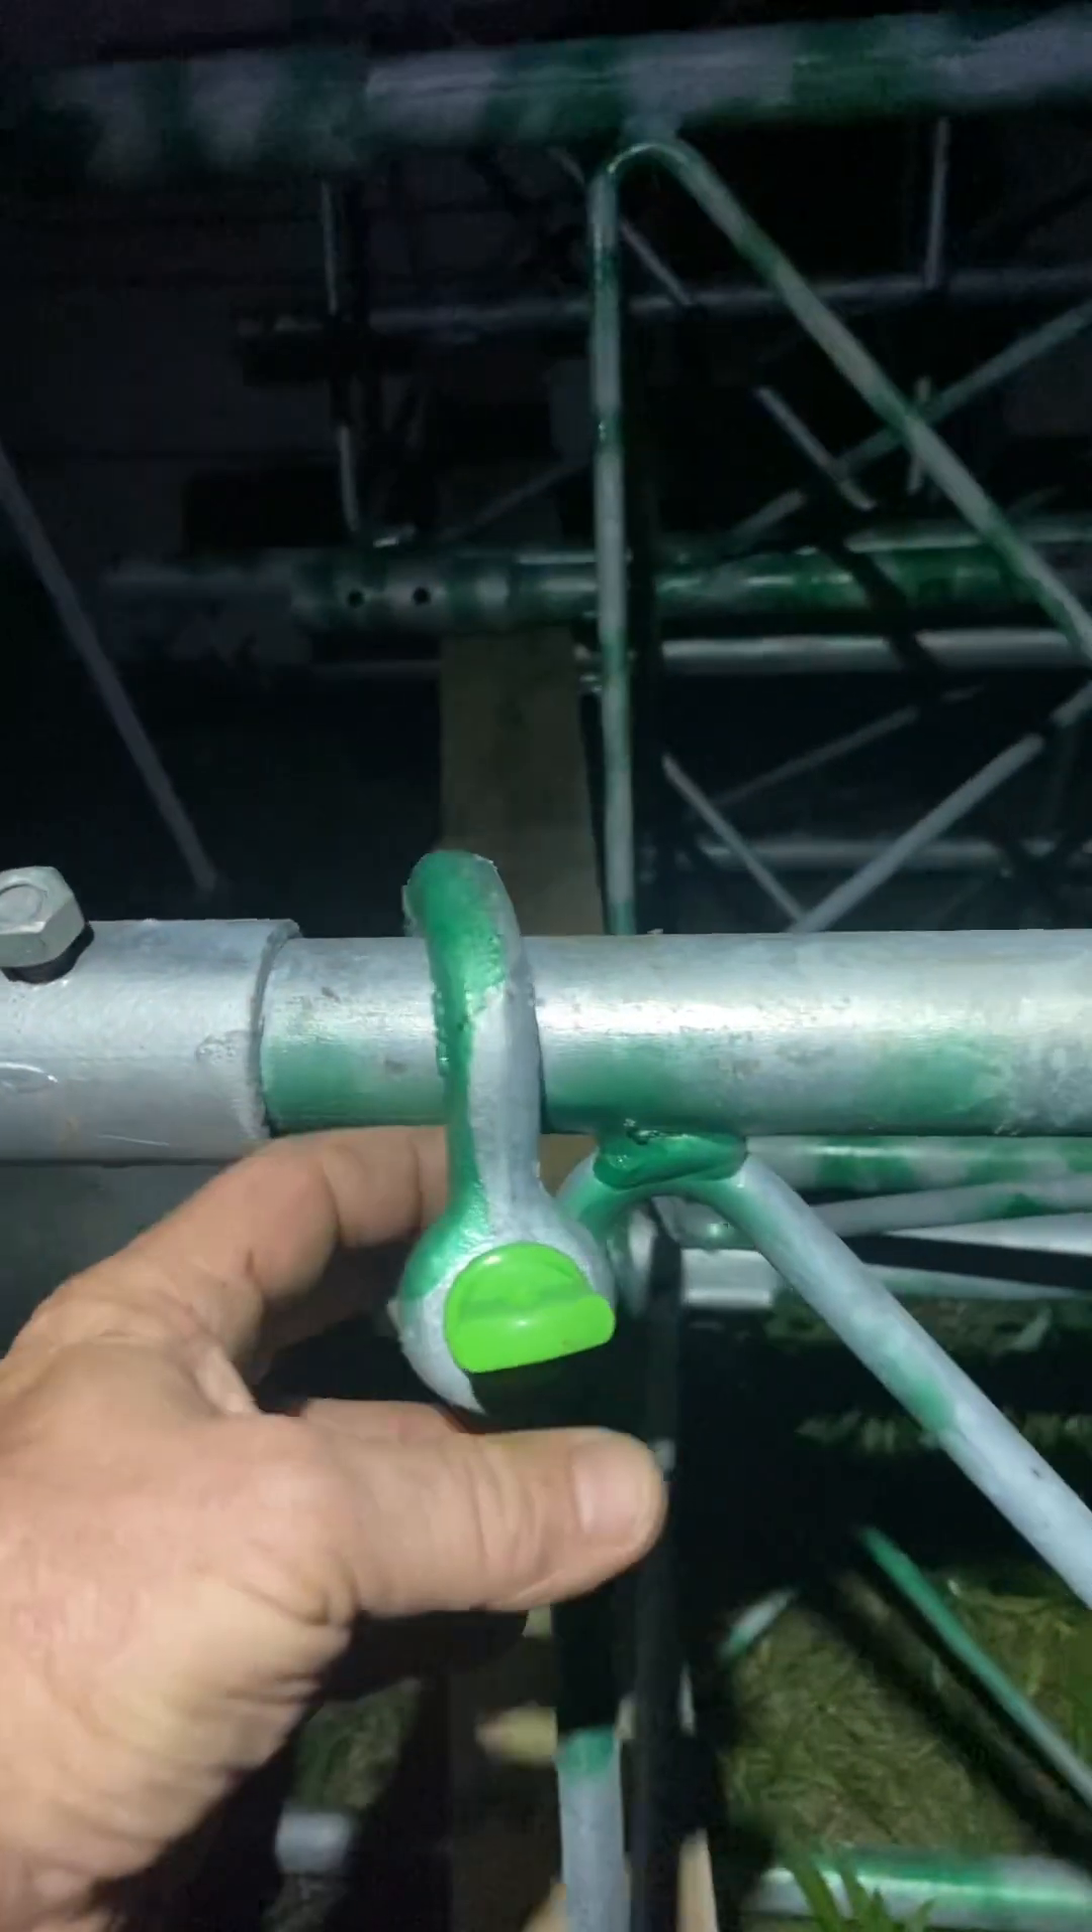I got my tie down connectors 6500 pound collars on there.